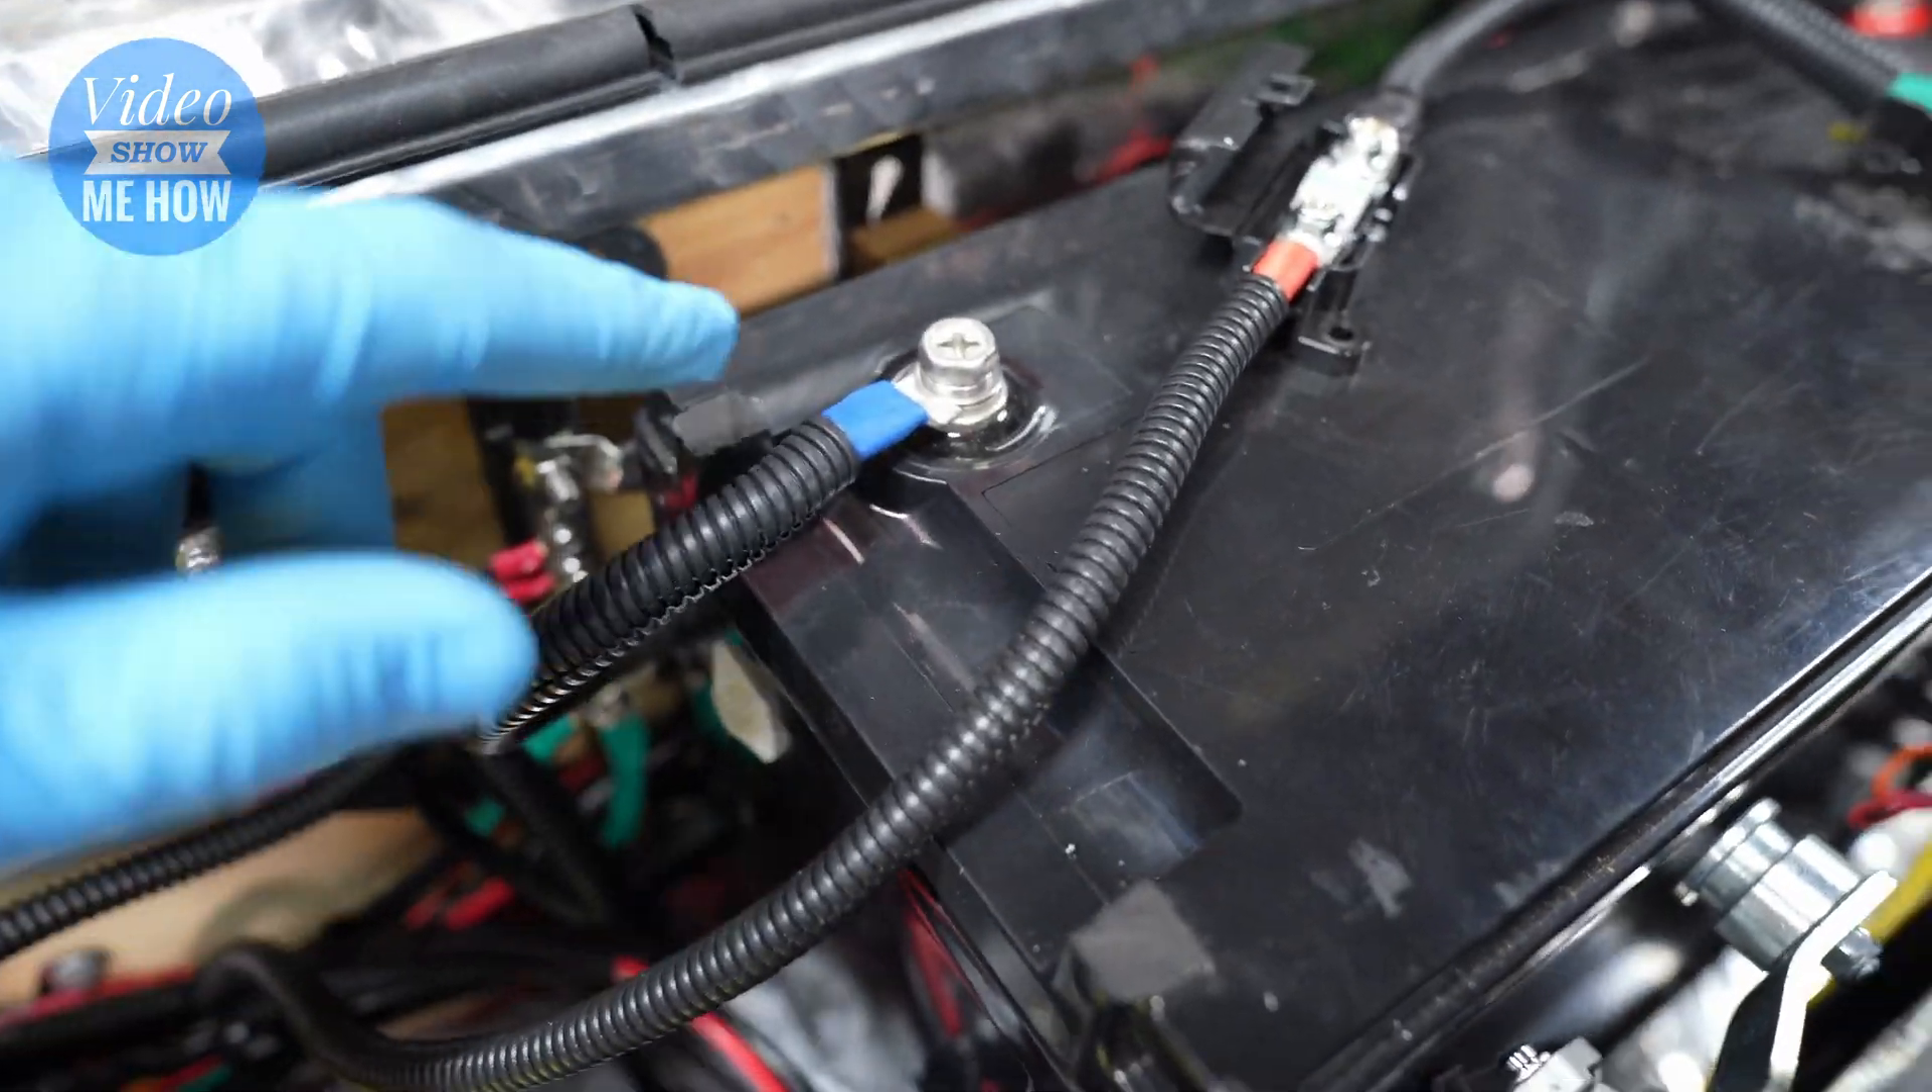So battery back in now all sorted there and i've connected up all of our different cables as we talked through there before.